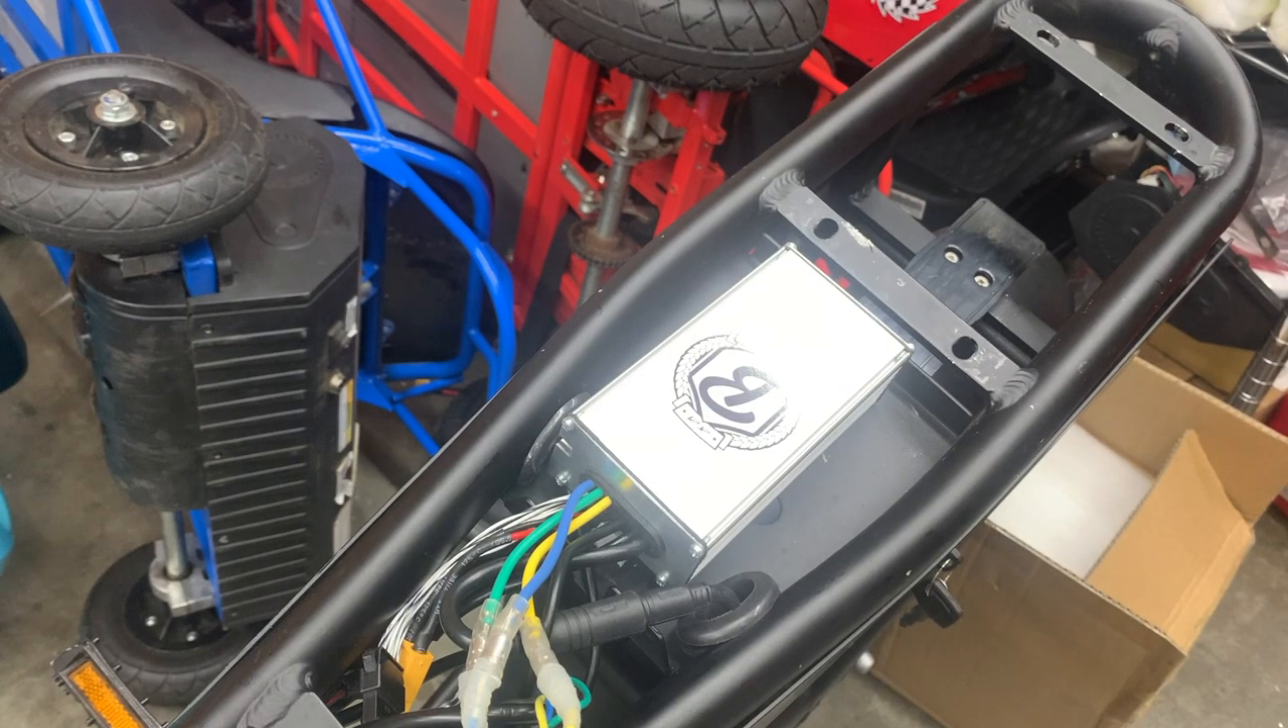Now that we got the controller on, we could reinstall the seat and put the battery back in.